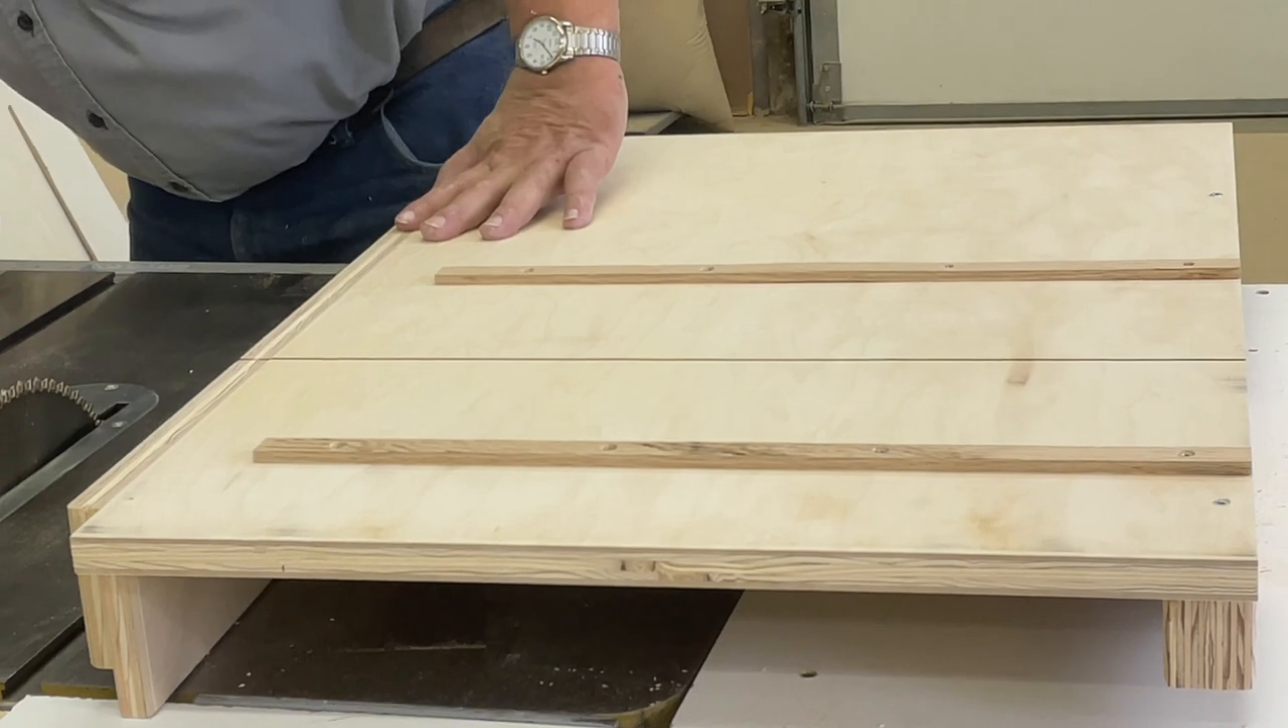You can see how the bottom side of our sled, our runners are in place, our saw cut goes all the way through.